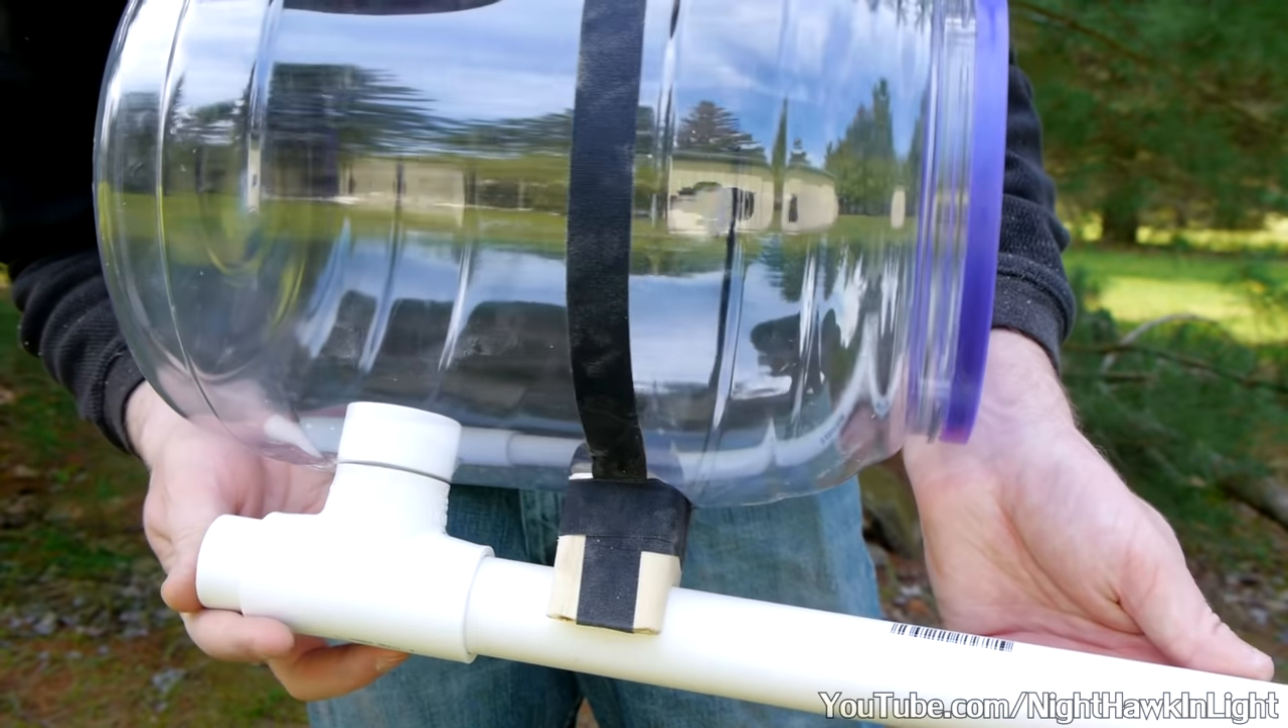In this case, I've also taped a wood block to the front so that the fitting isn't the only thing supporting the weight of the whole container.